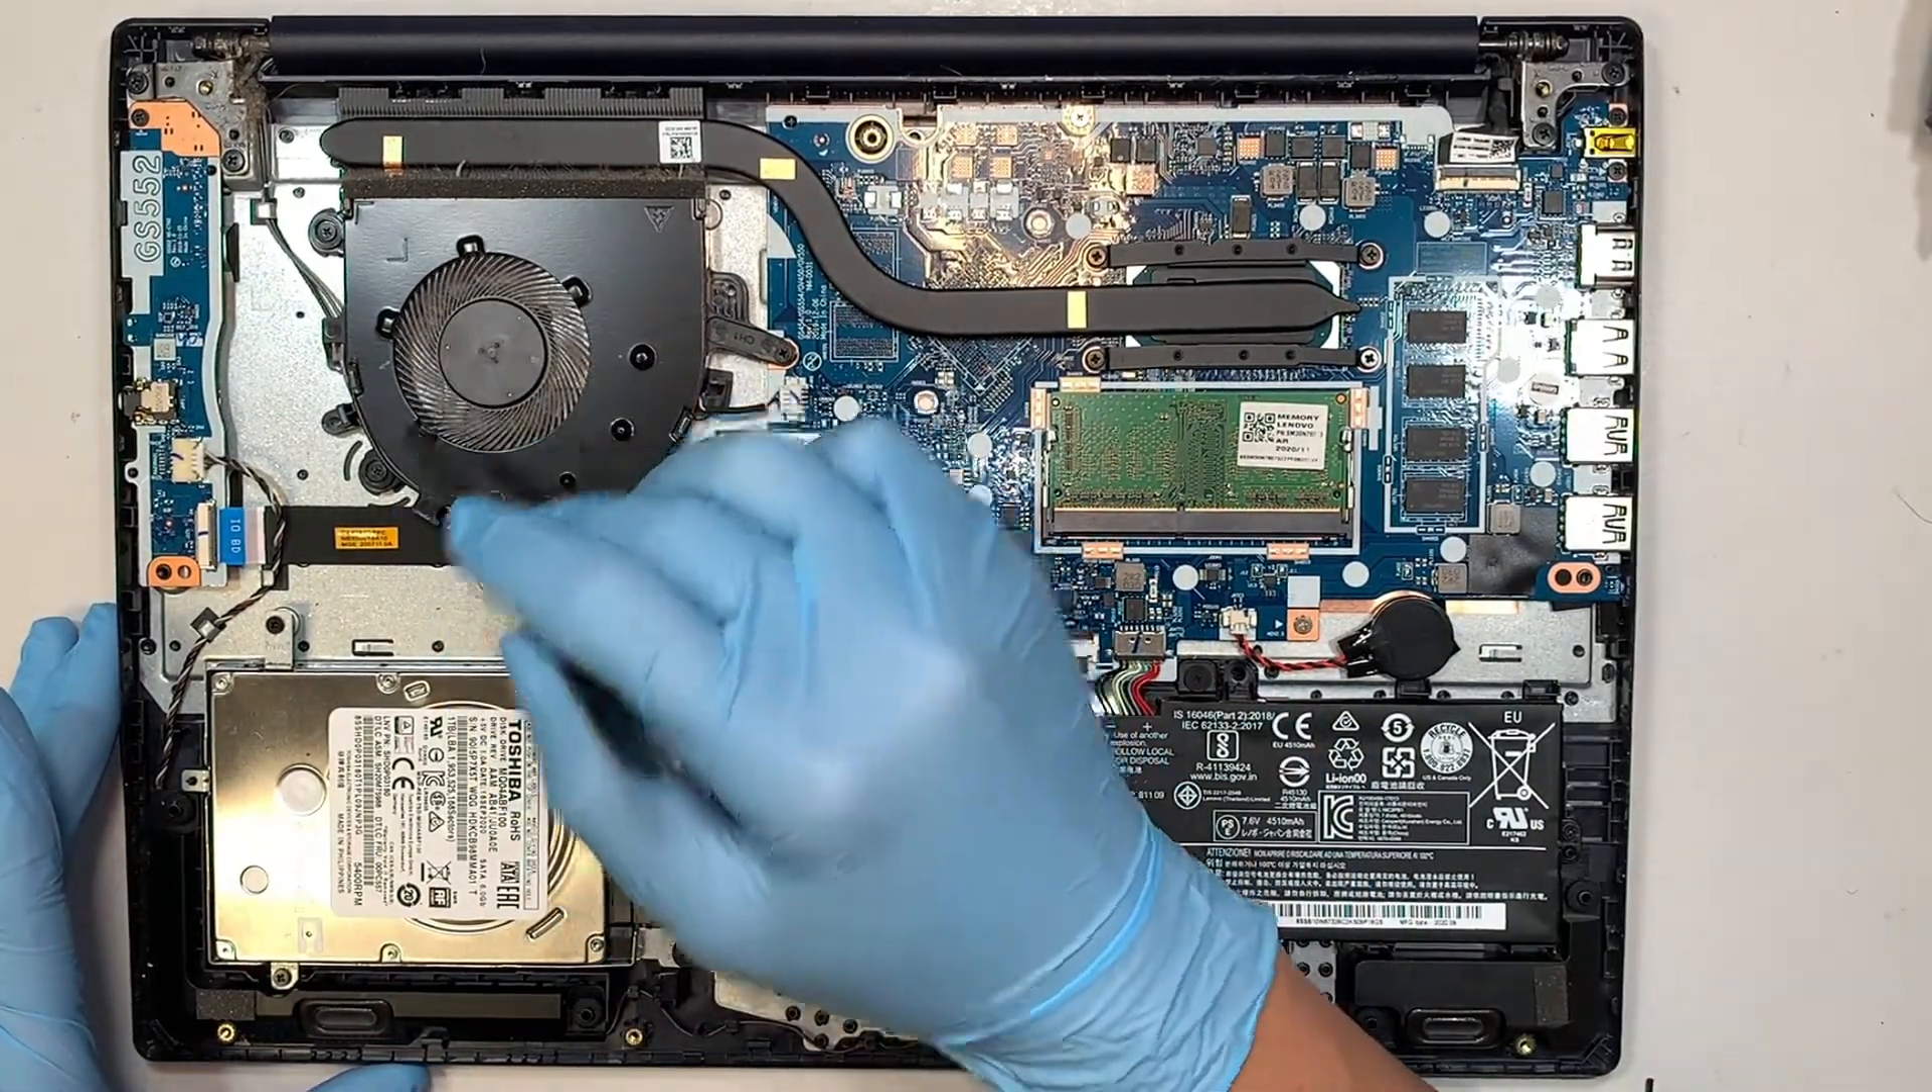Once you have removed the back cover, you can see your entire computer here is being exposed.